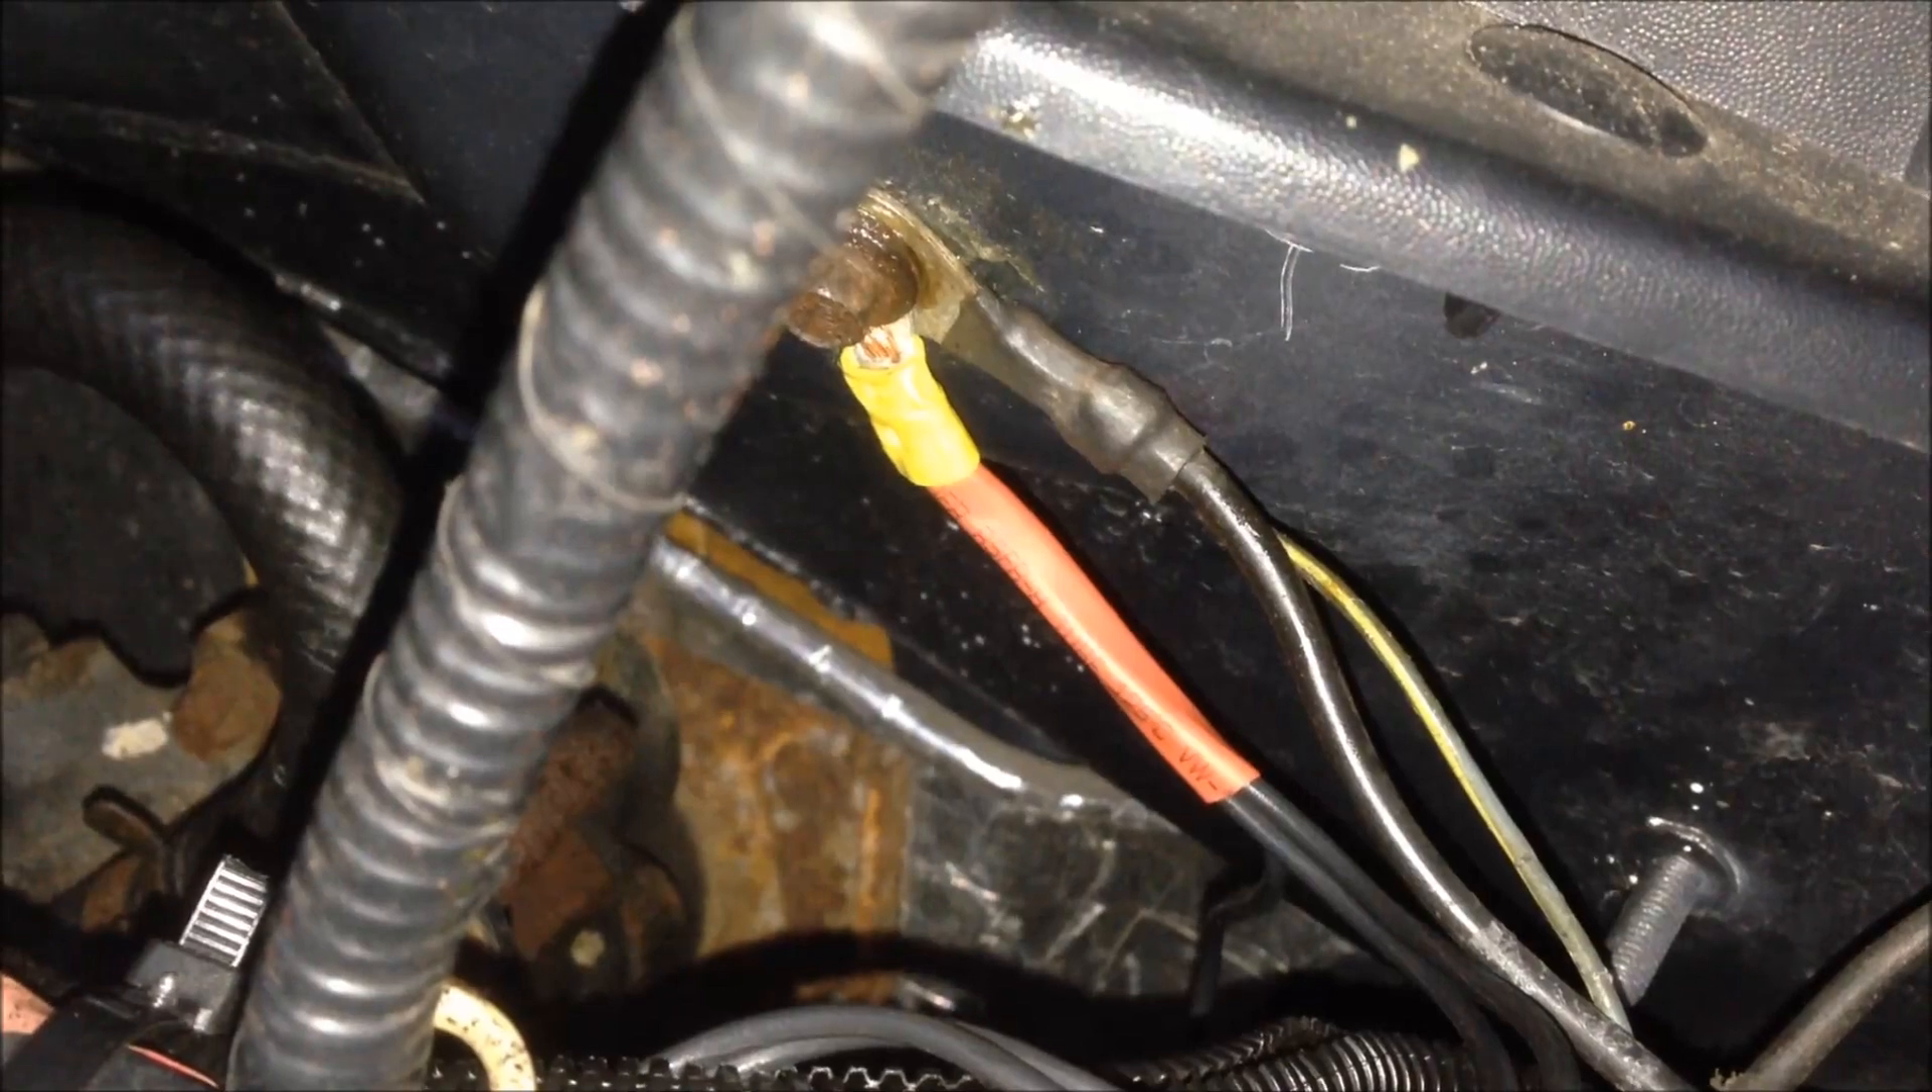And so I've got all three wires here with heat shrunk together here and crimped with a, uh, a connector that's secured to the ground on the cab.